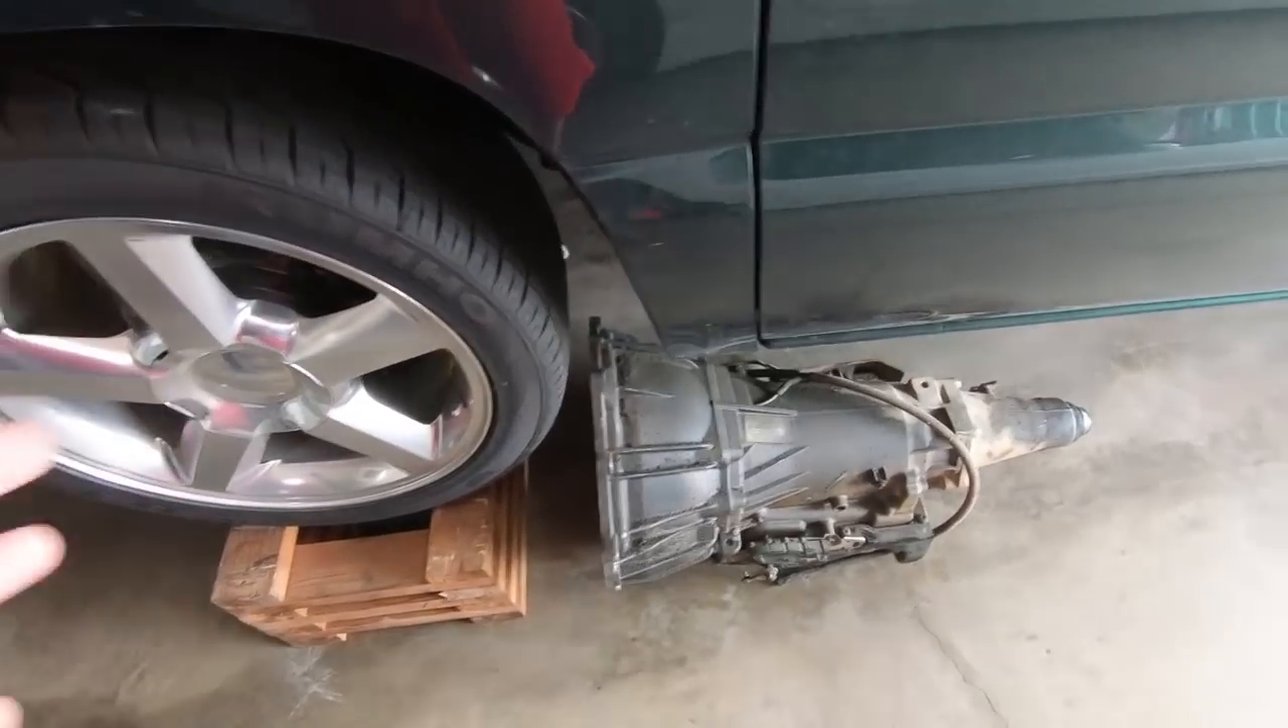So at this point, I do have the transmission out and it is the next day.